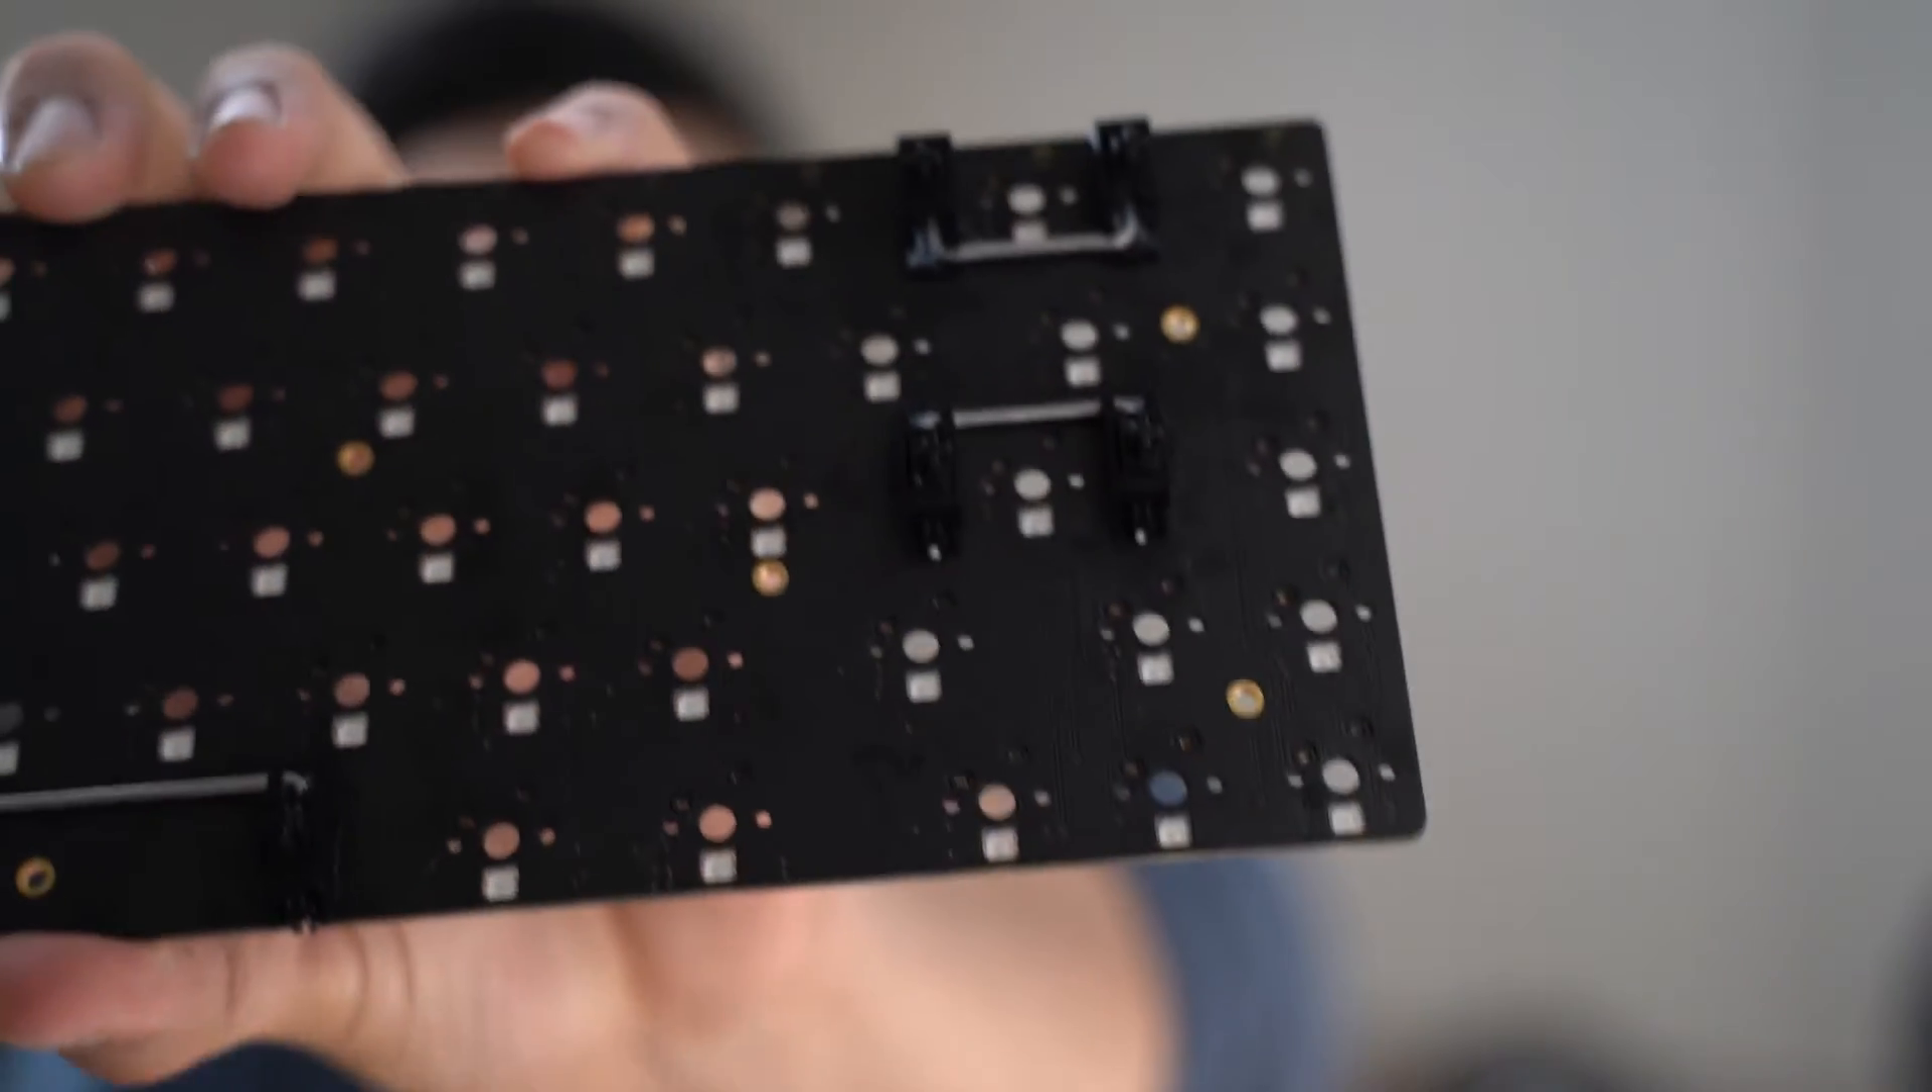We have a PCB that has been assembled with stabilizers. Give you a quick little look as how it looks on the PCB.